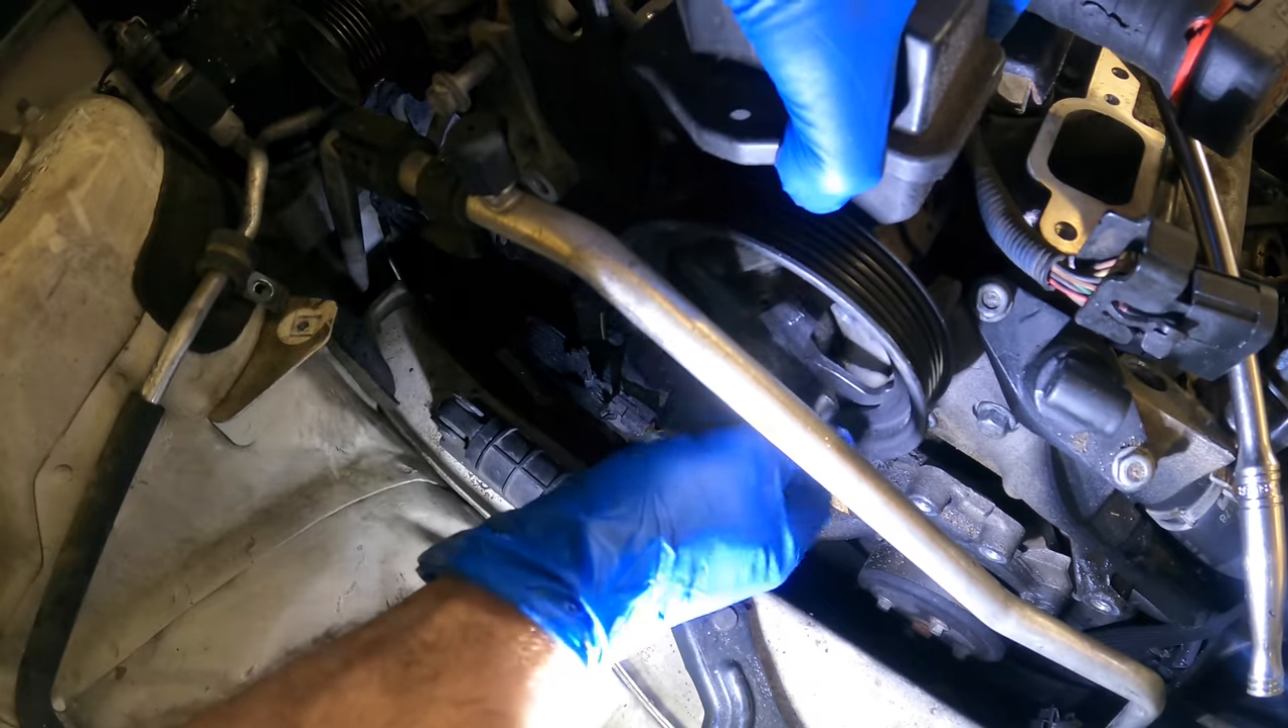This AC line is in the way.